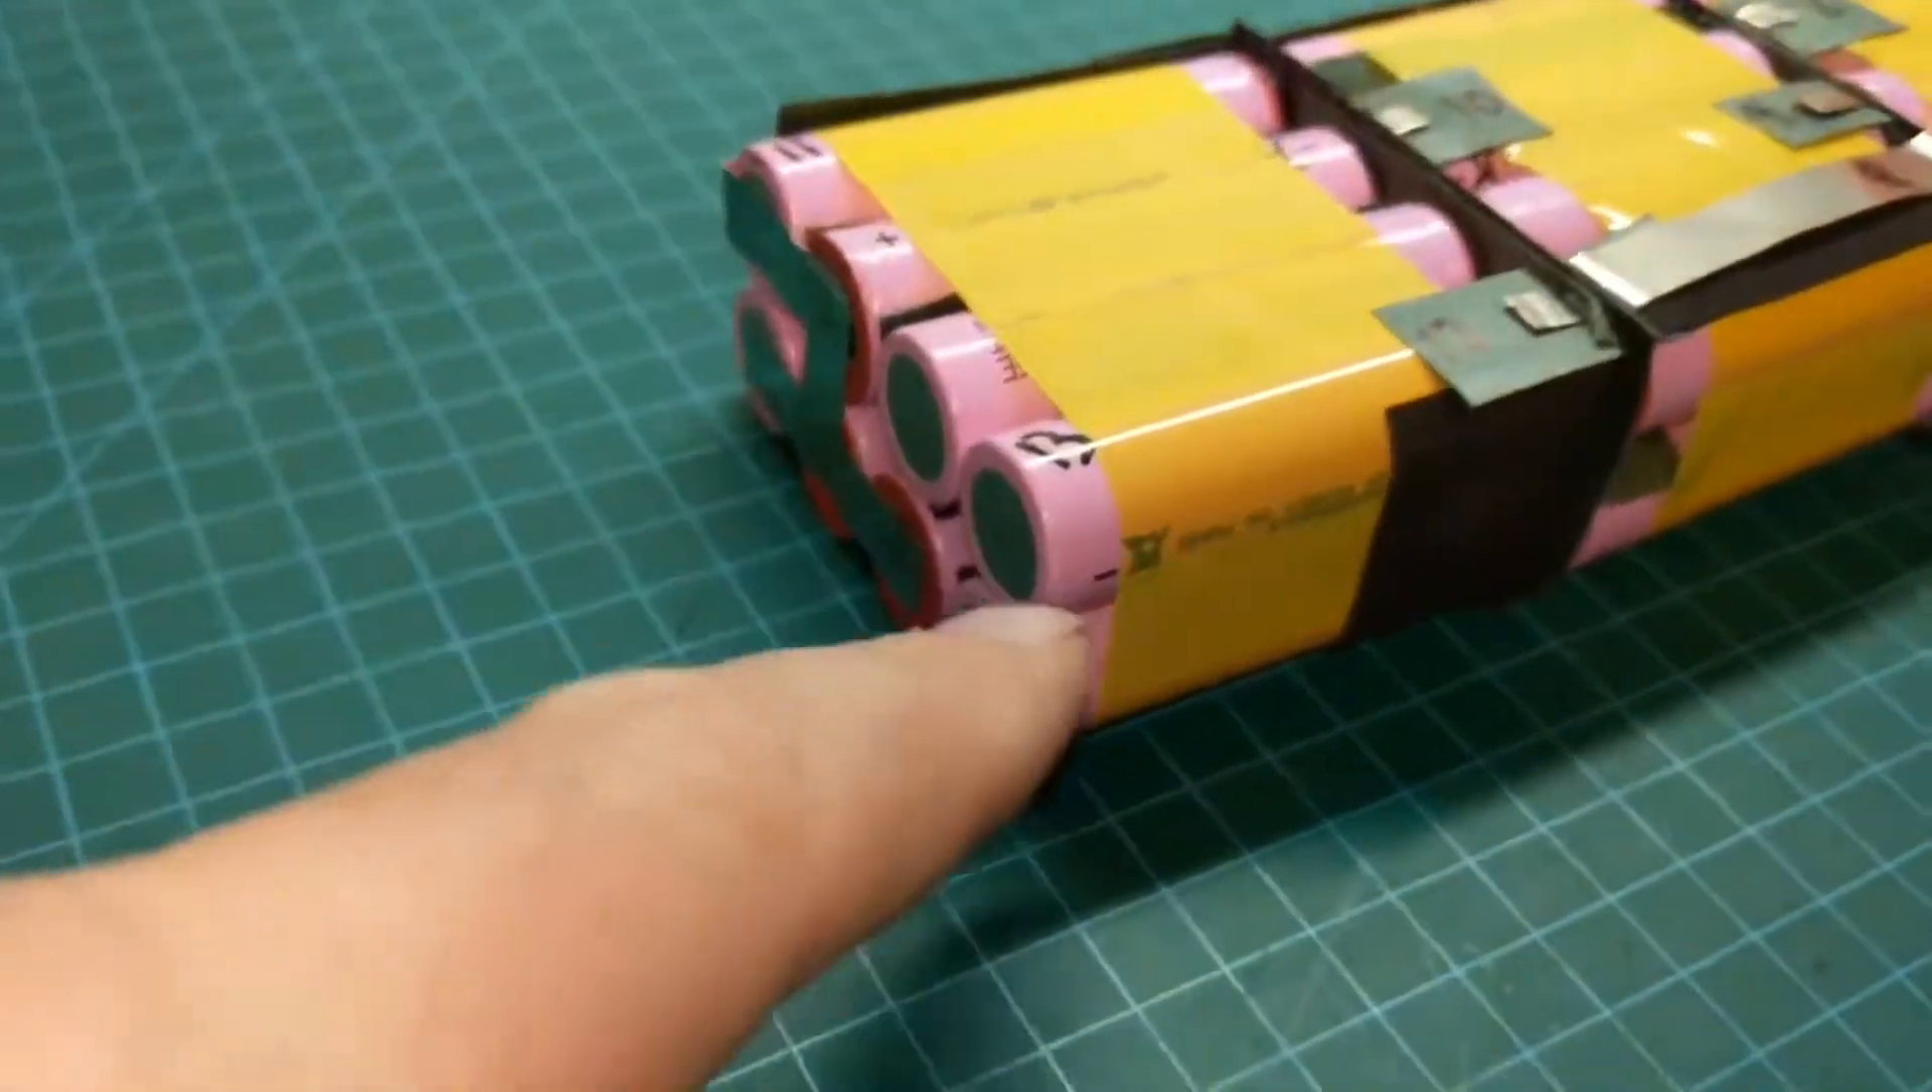I've just got to put the negative end on now which I'm working on right here.